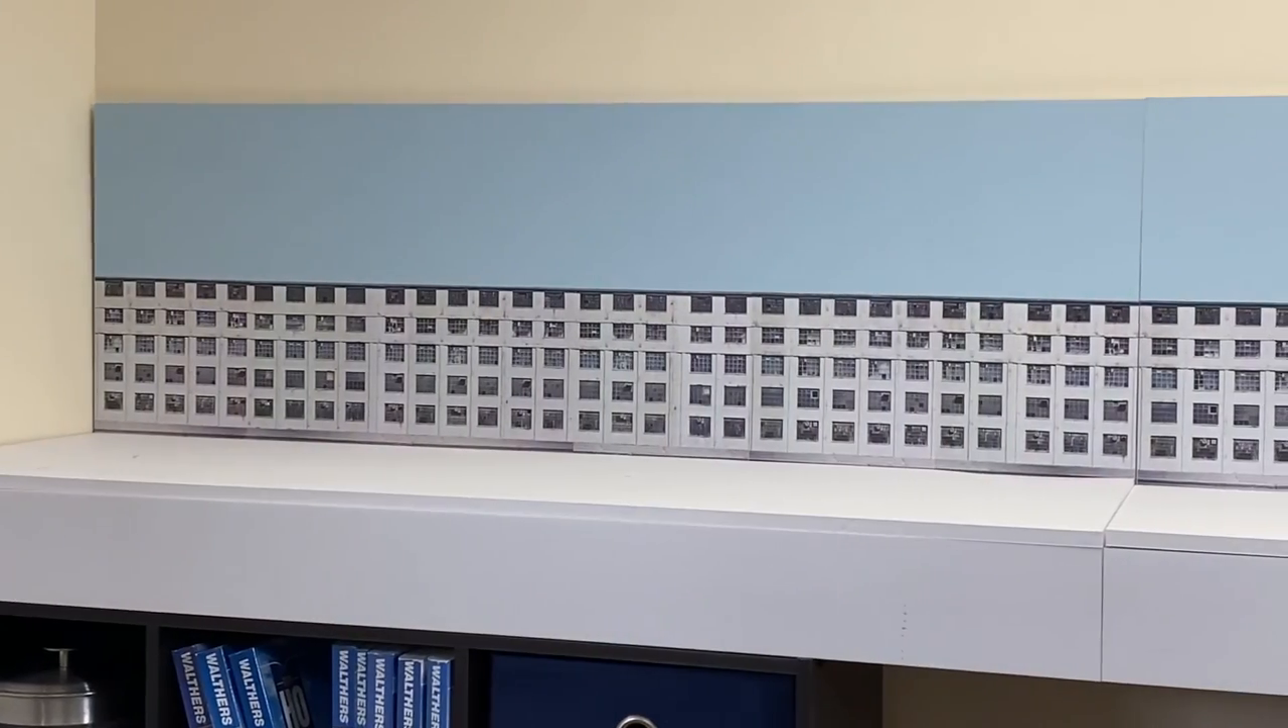So there it is, the bench work with backdrop in place.